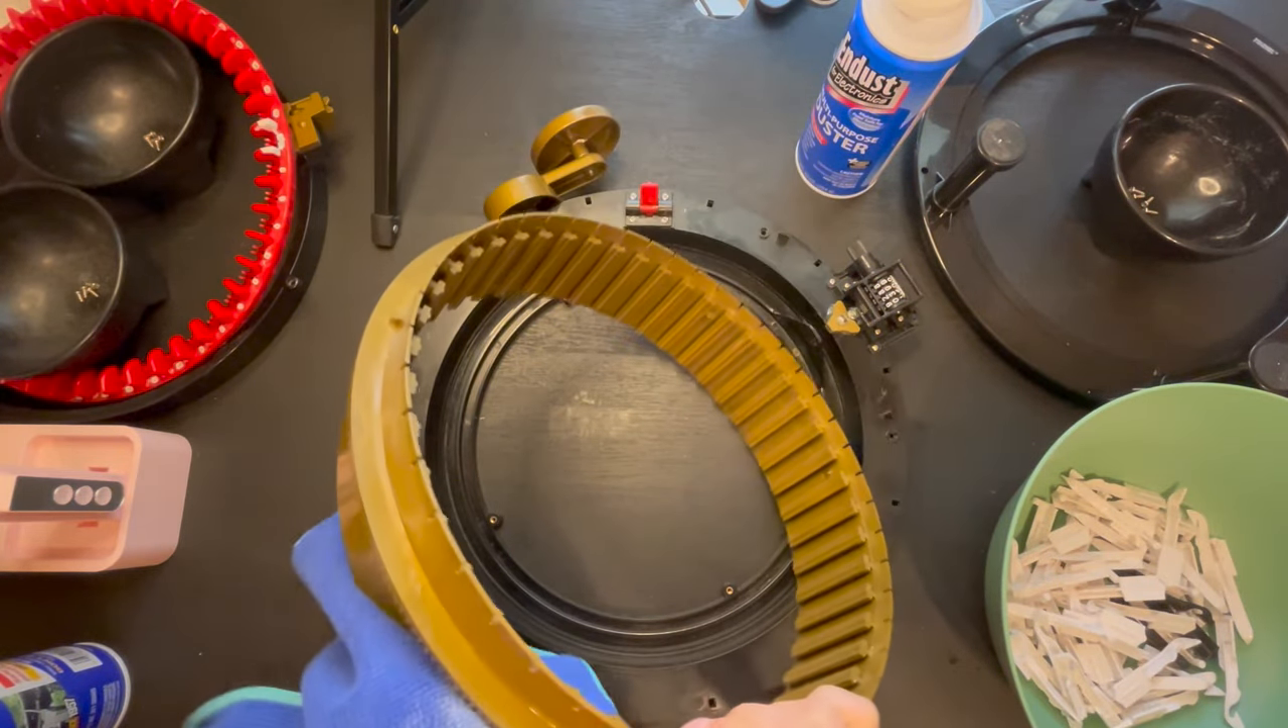So, as you can see, last thing that we took off was our golden ring.